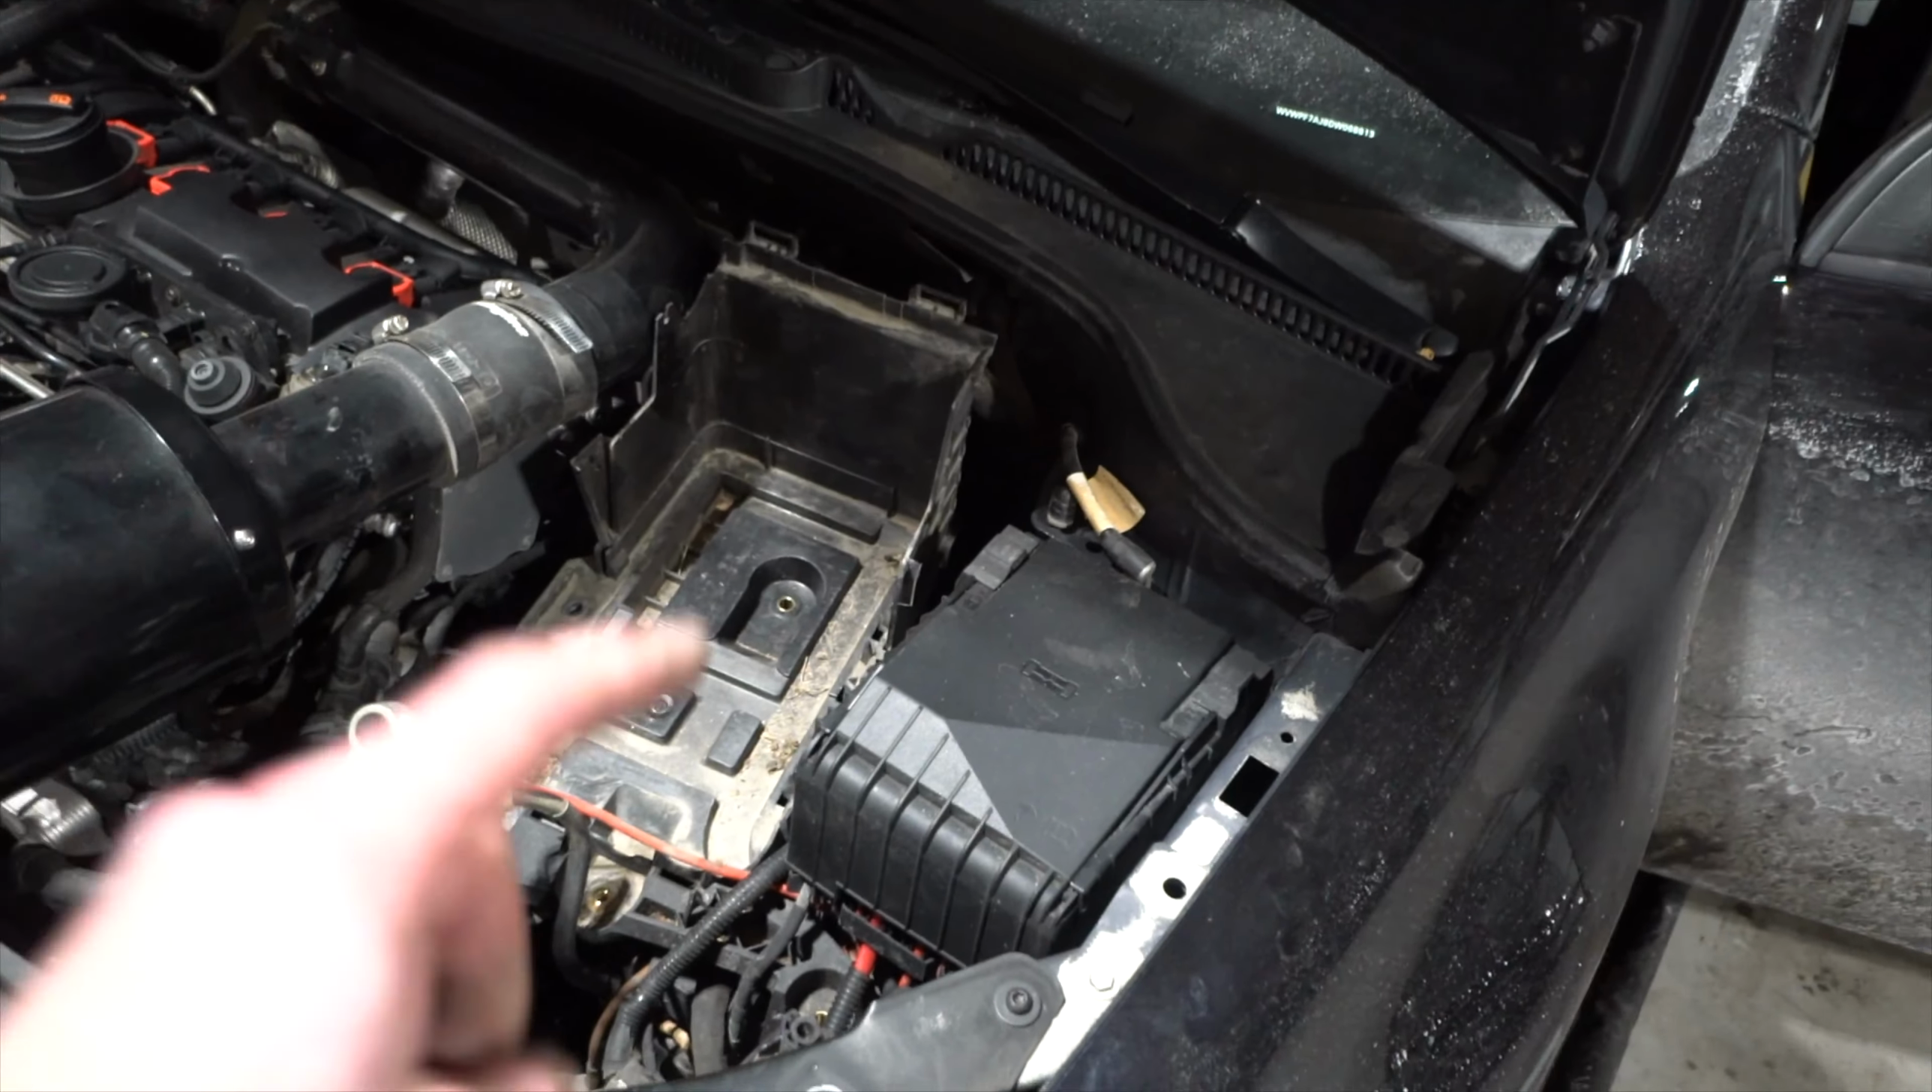The battery is out and the battery tray is free. So now we can get behind here and pull the wires through for the power.